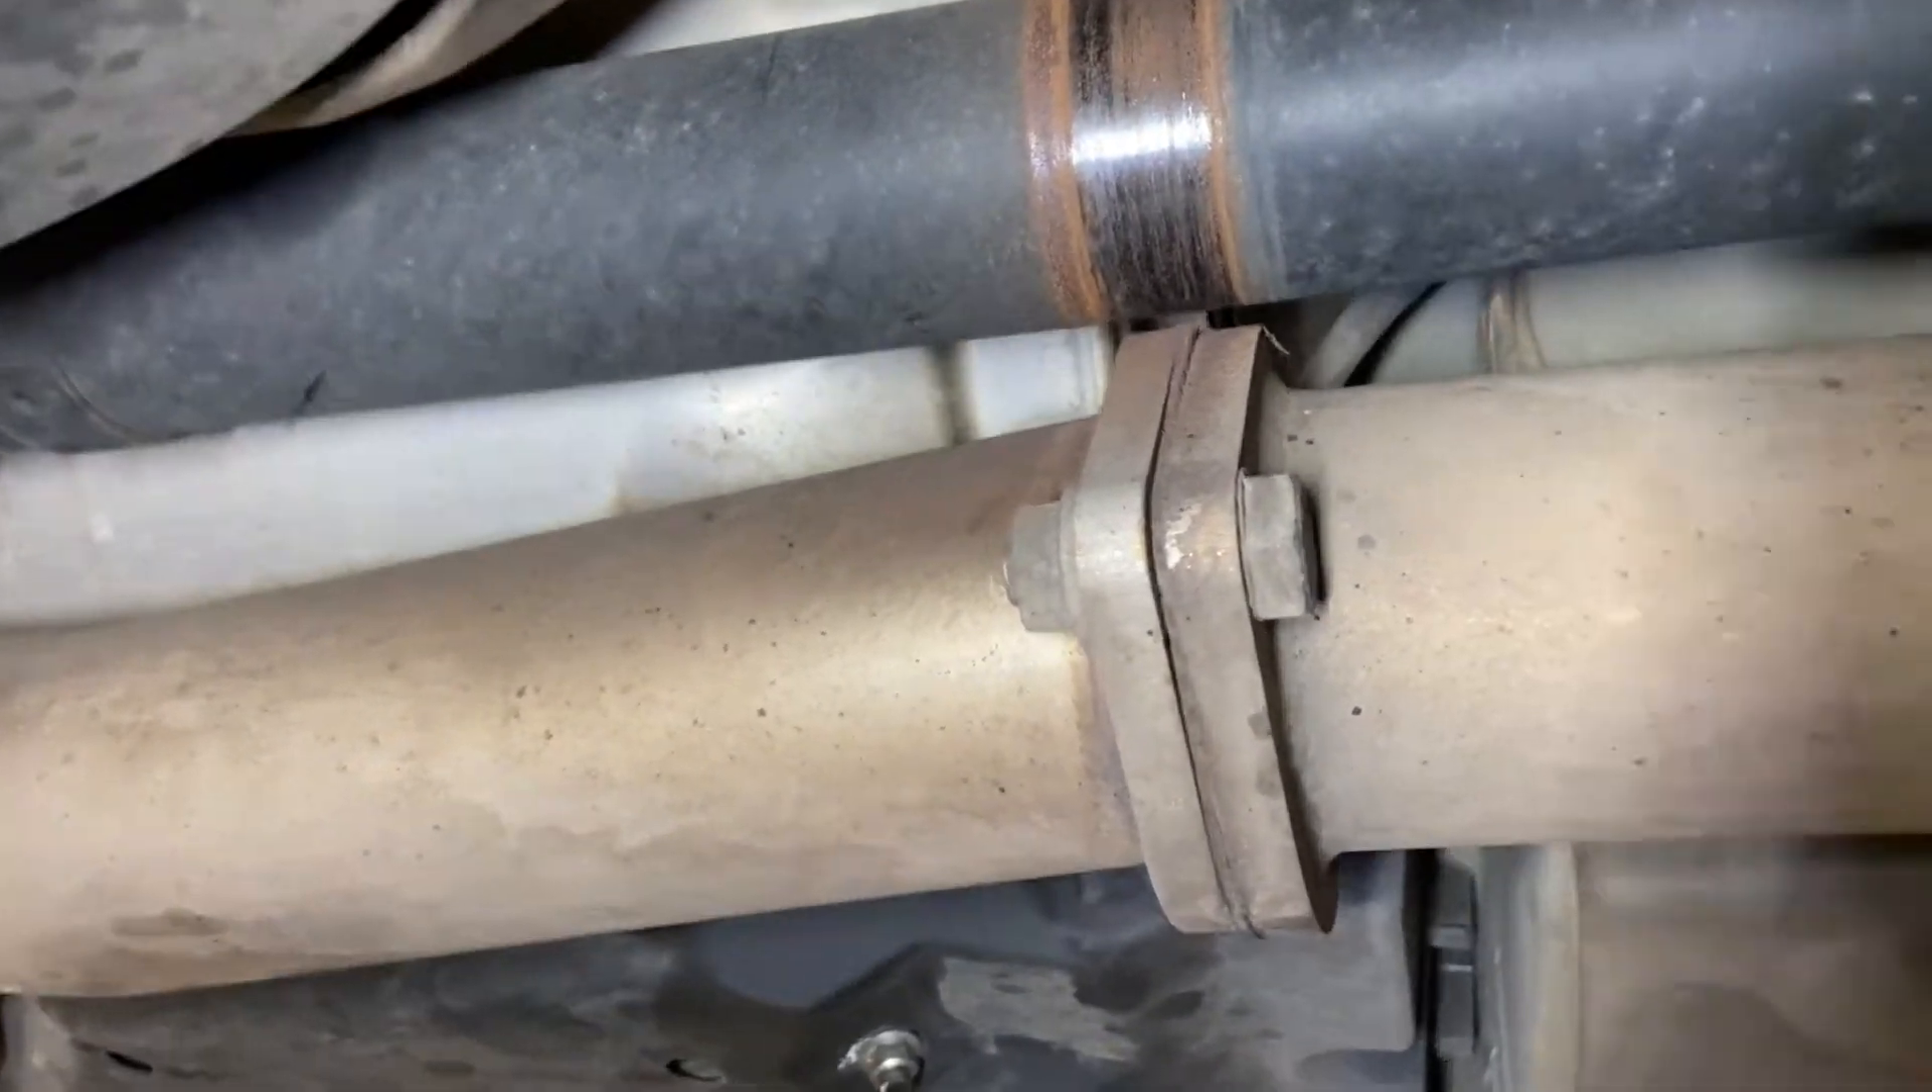It looks like part of this exhaust pipe is rubbing up against the drive shaft there.